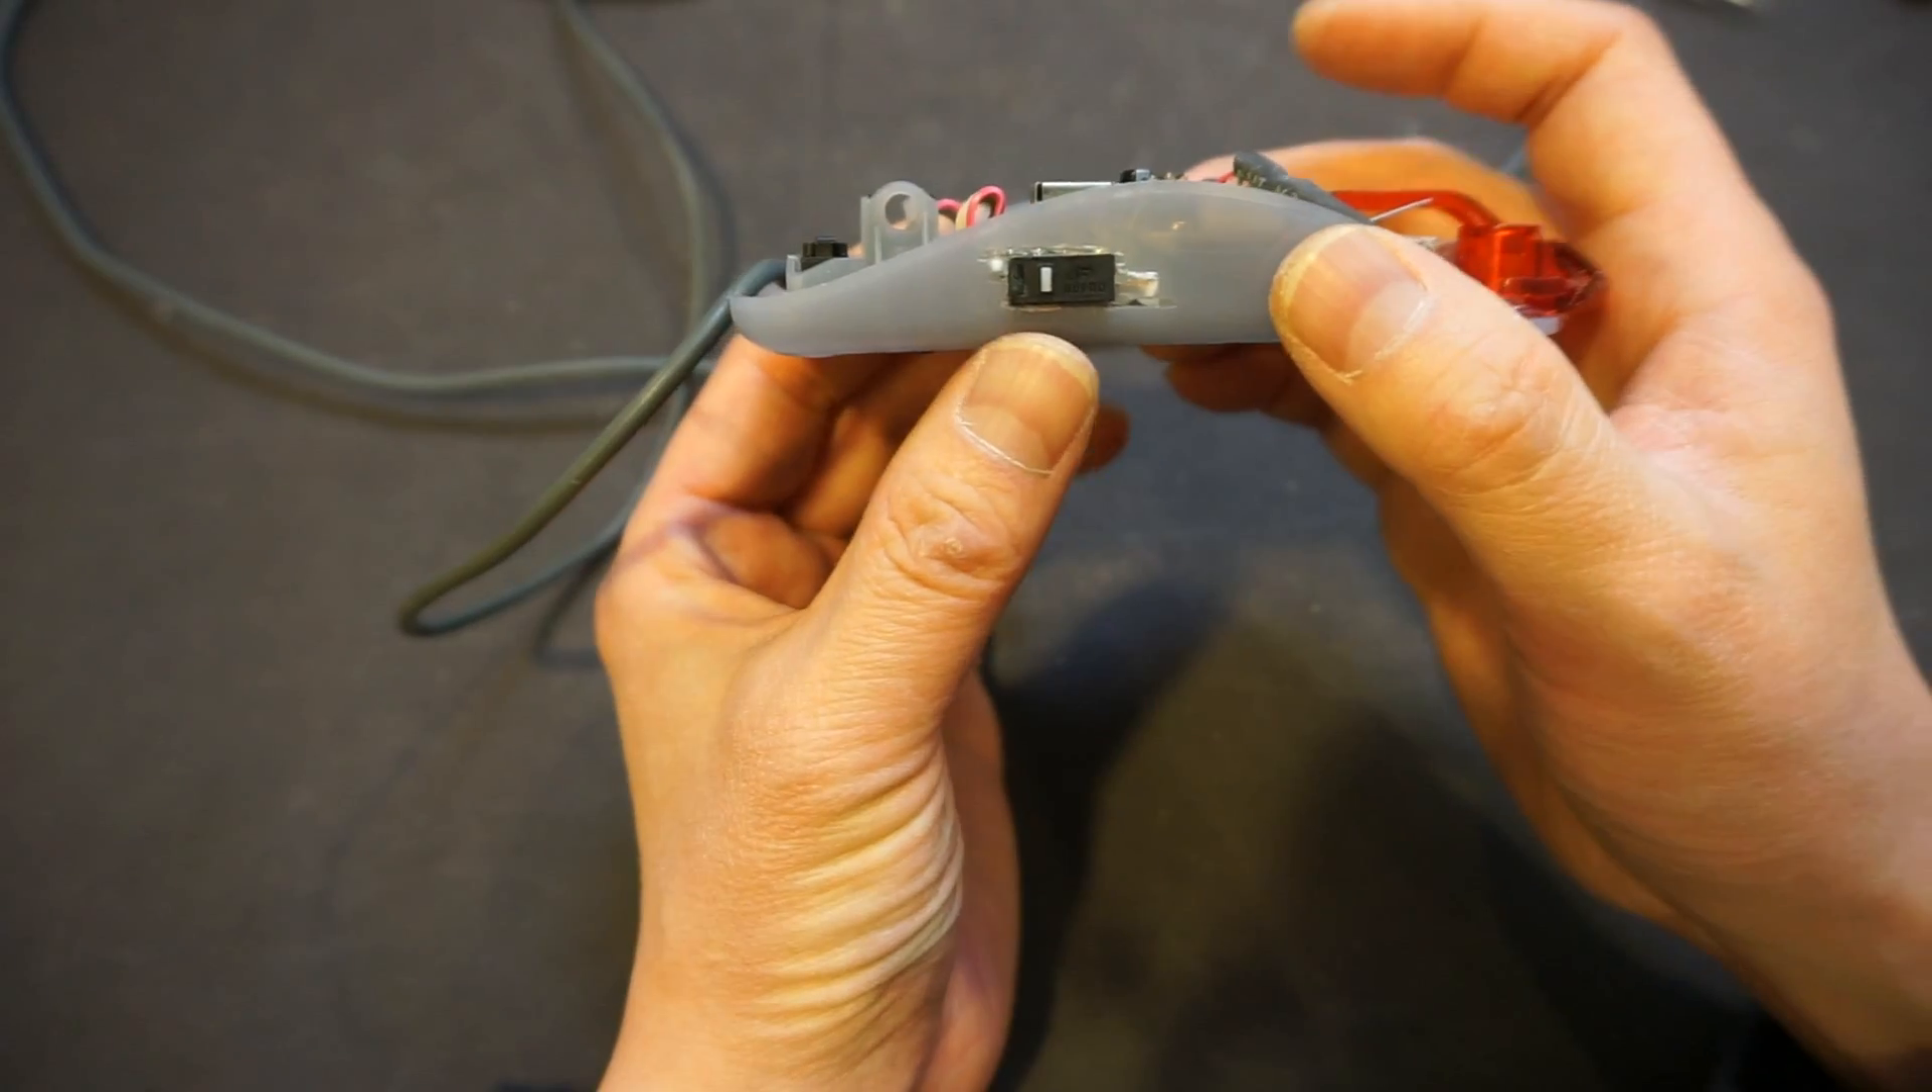And, uh, as you can see here, I drilled a hole and put a button through here.